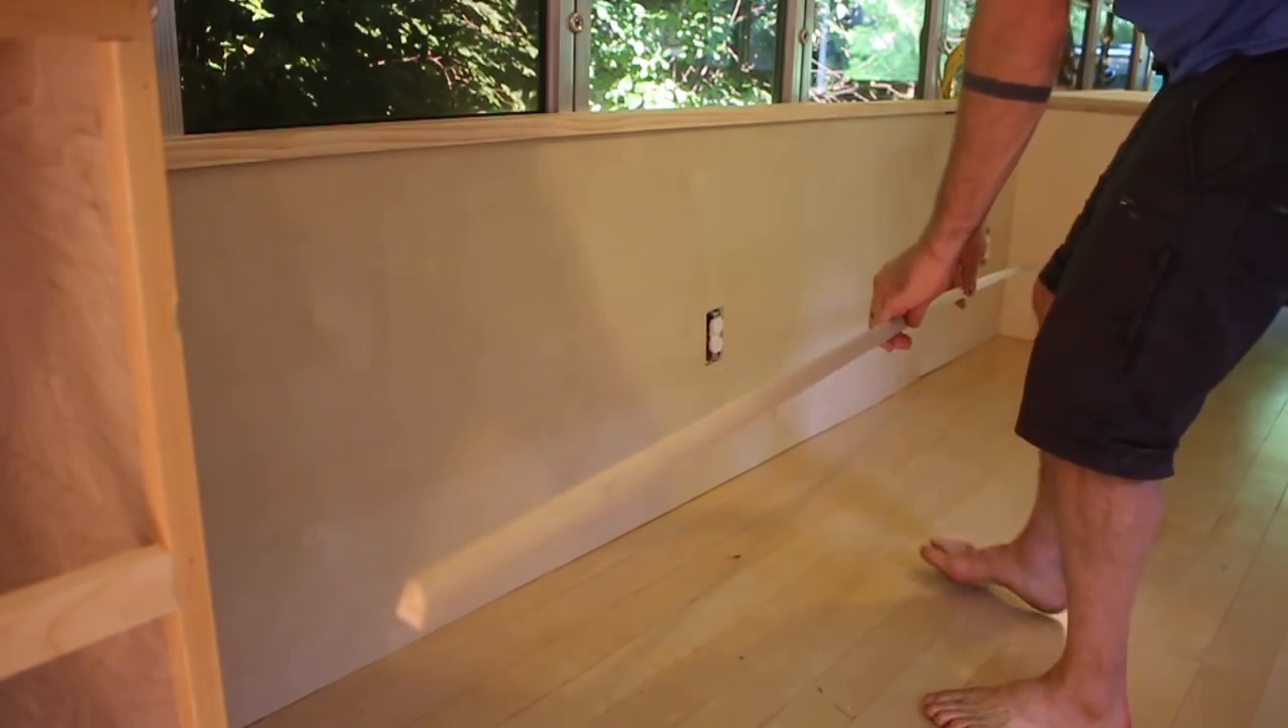Some wall paneling went up this week as did some trim and with each piece of wood installed the bus is looking more and more finished or finished-ish if that's a word.